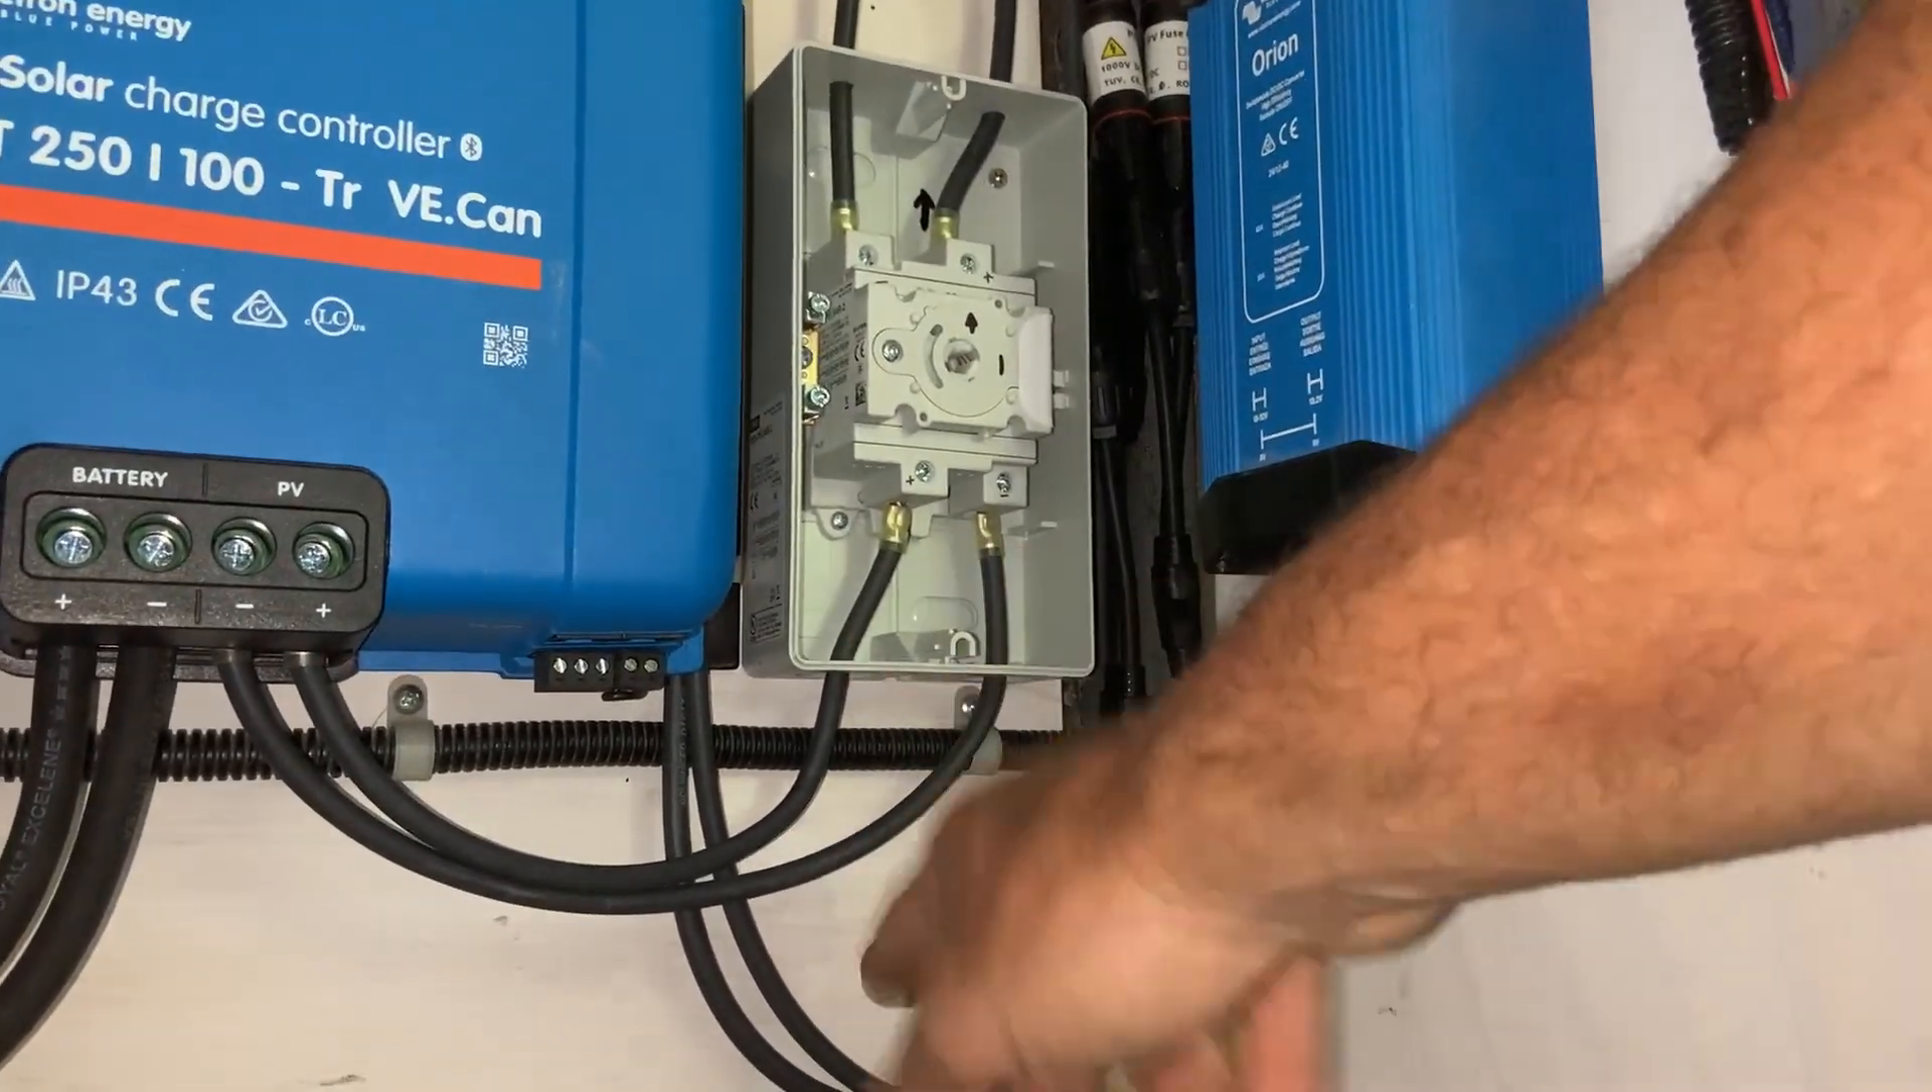So all I got to do now is put the cover on this box.